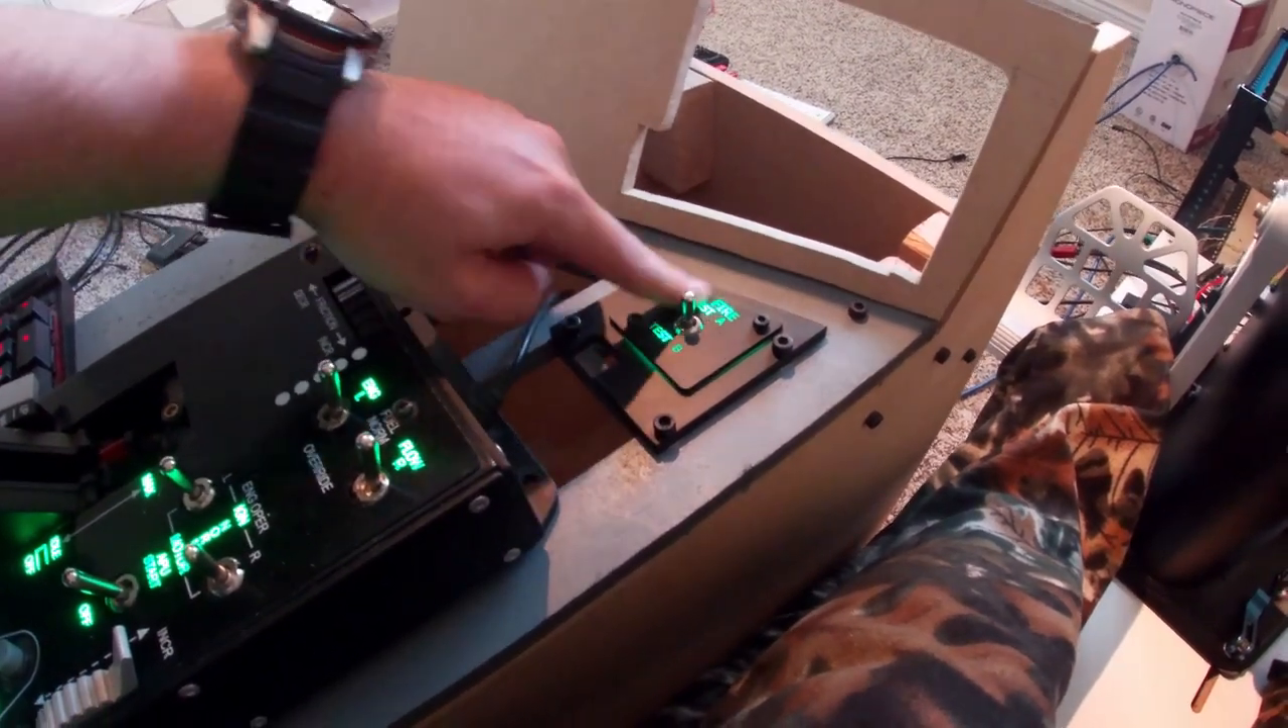The first switch is inside the cockpit and lighting up. That's phenomenal. I like that. It's lit up.